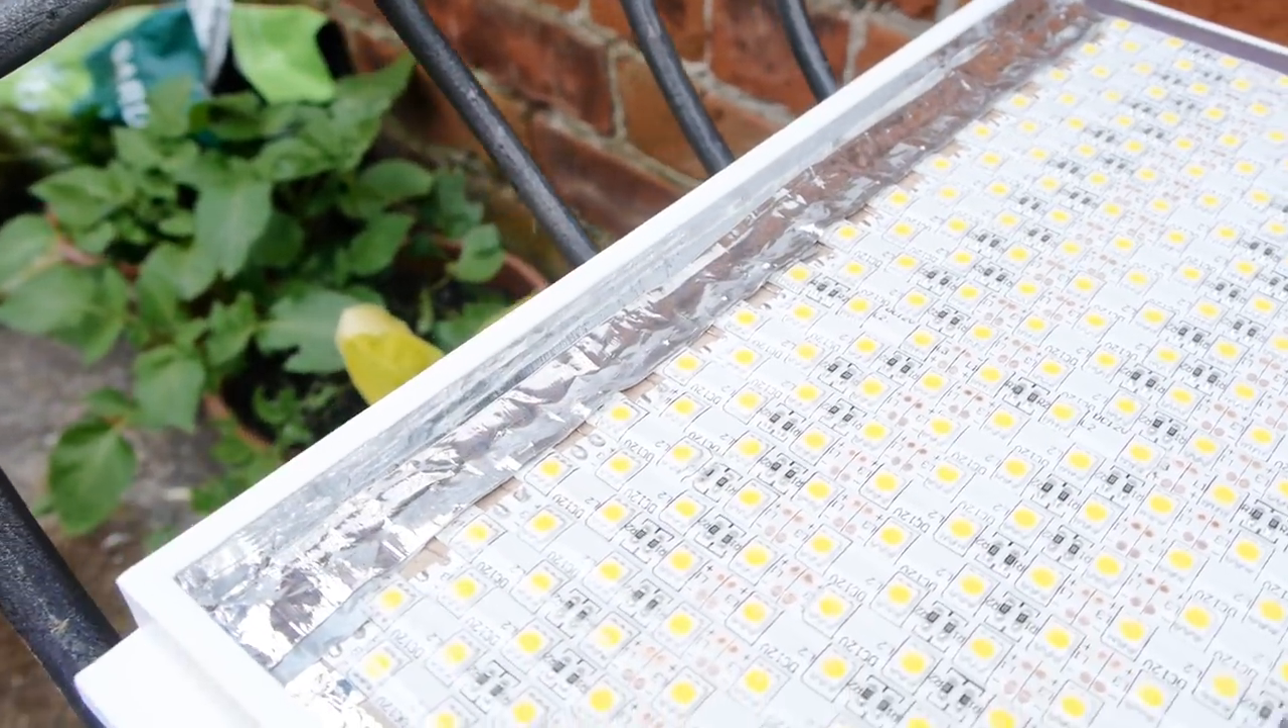To help reflect light off the border, I added some reflective tape along the edges.